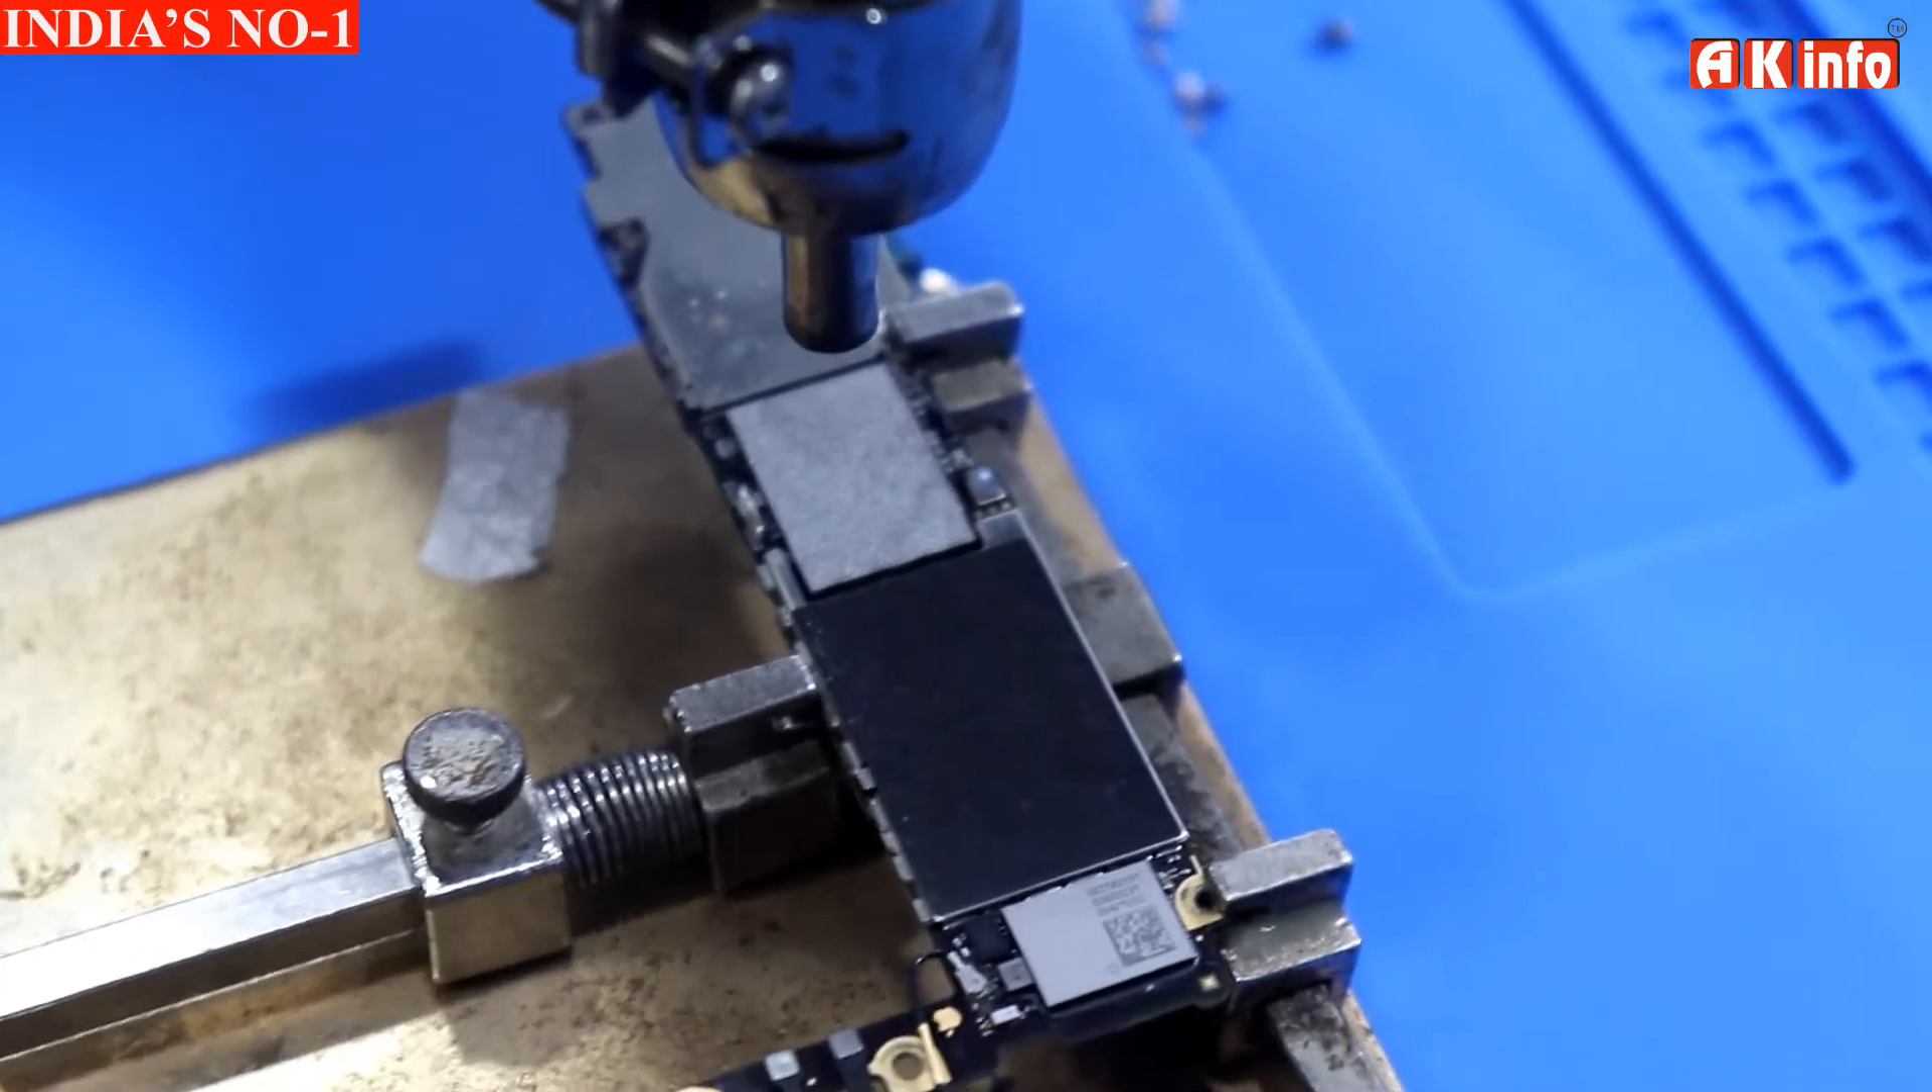दोस्तों हमने PCB stand पर बोर्ड को अपने लगा लिया है।